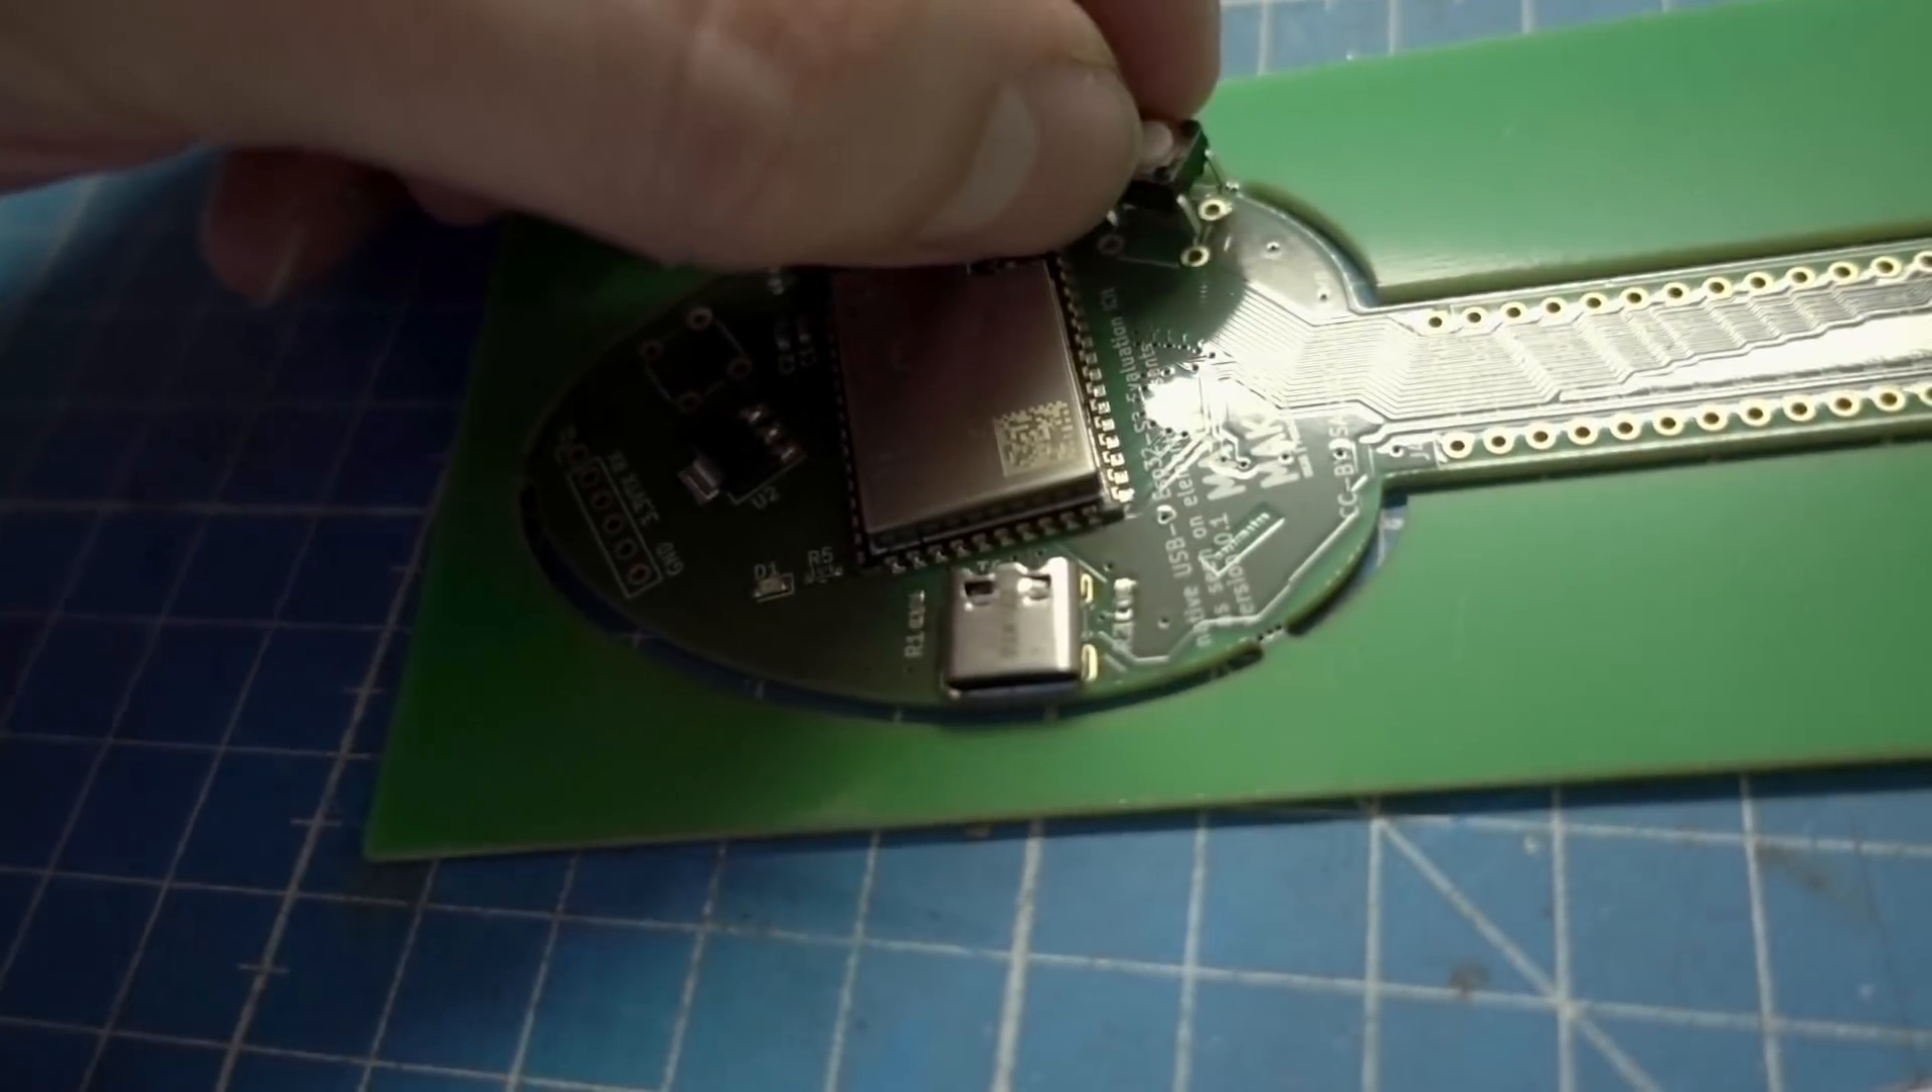The board is basically finished. Except for the through hole components.